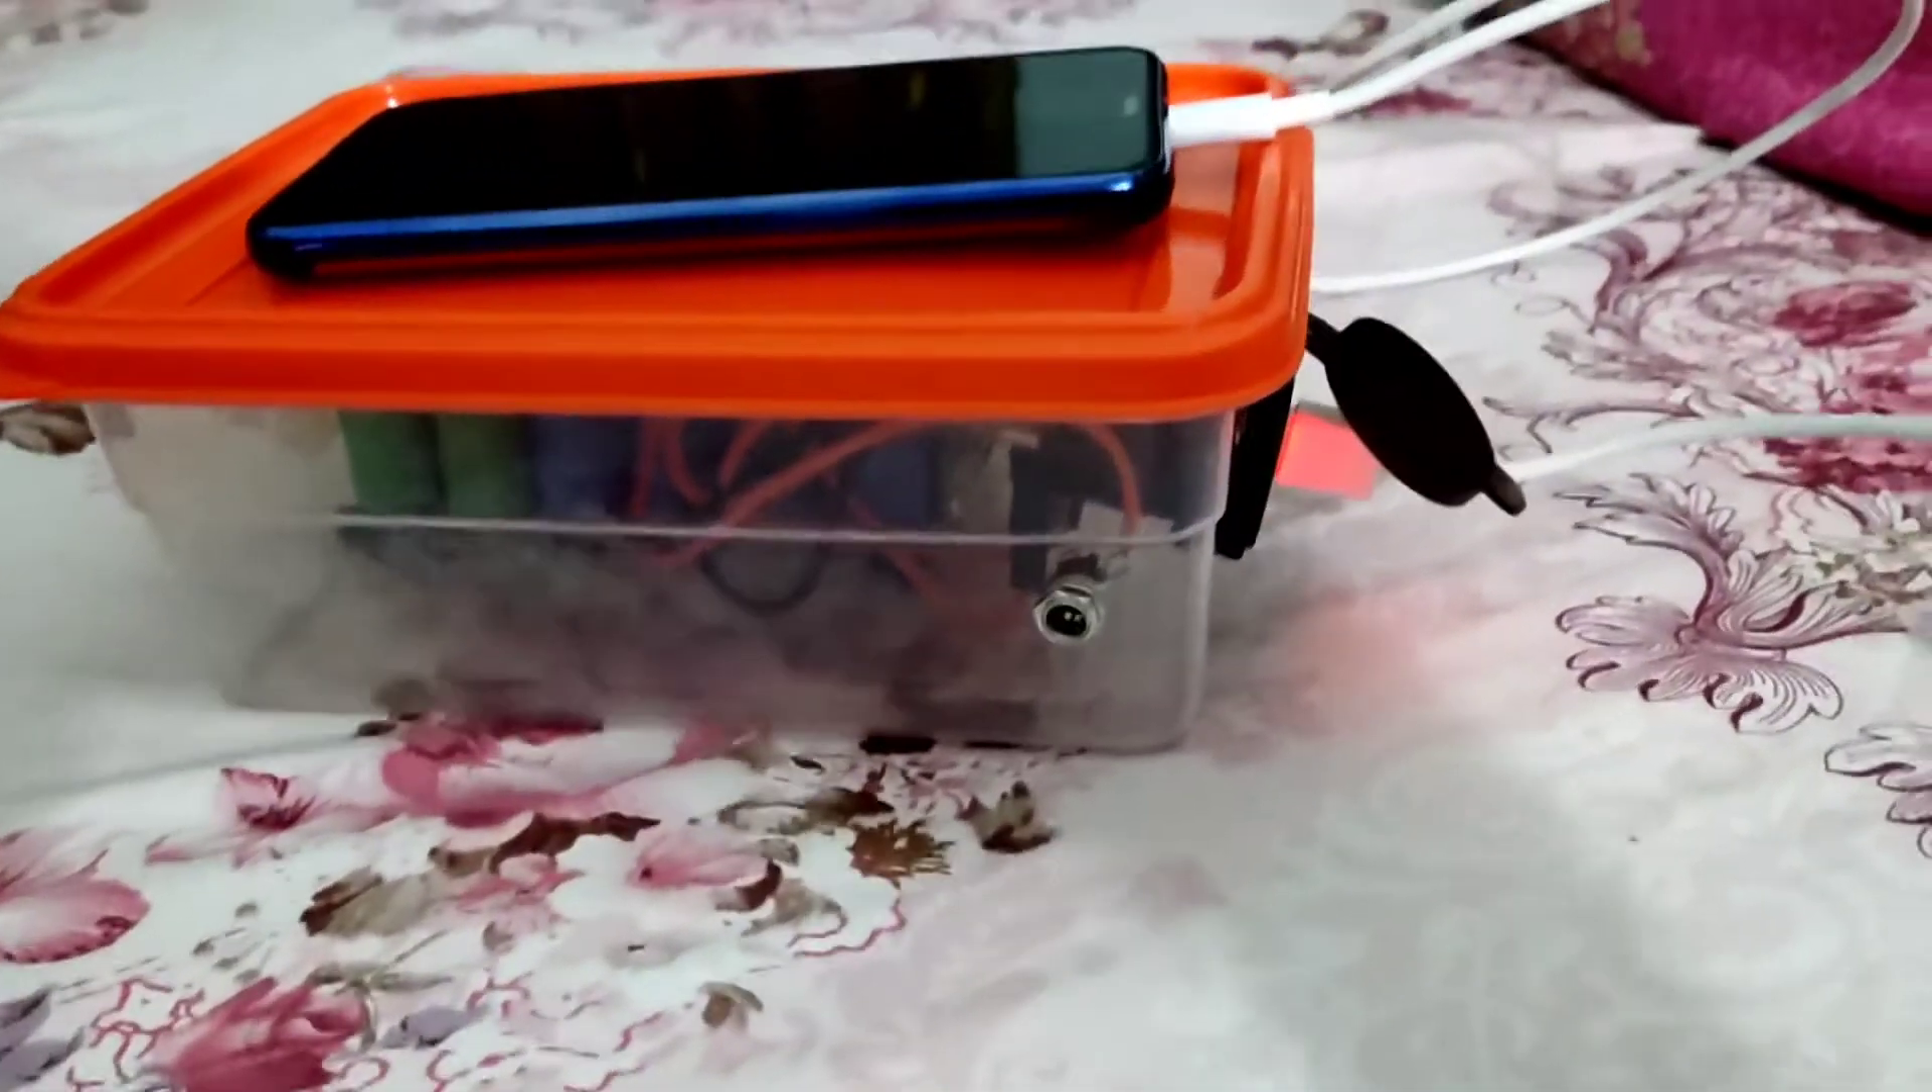Inilah setelah selesai inilah bentuknya setelah dipasang penutup.